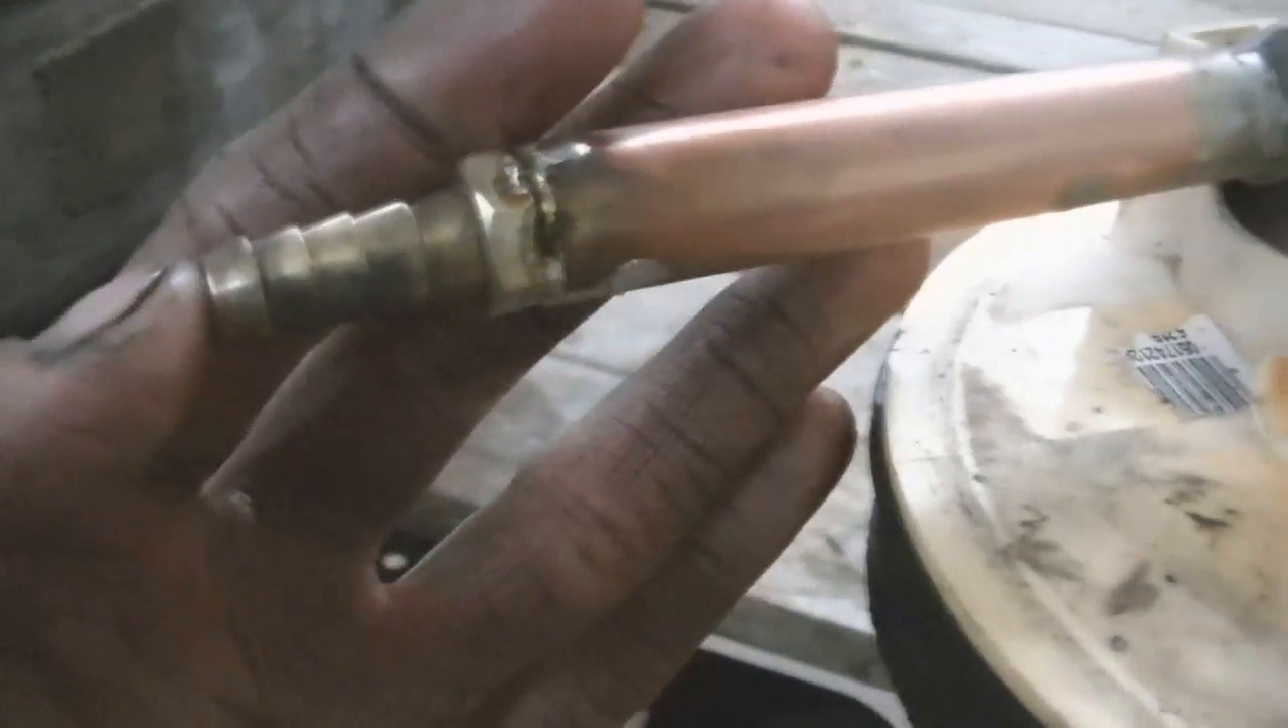I, uh, soldered a fitting onto the end of the half -inch, uh, copper pipe.